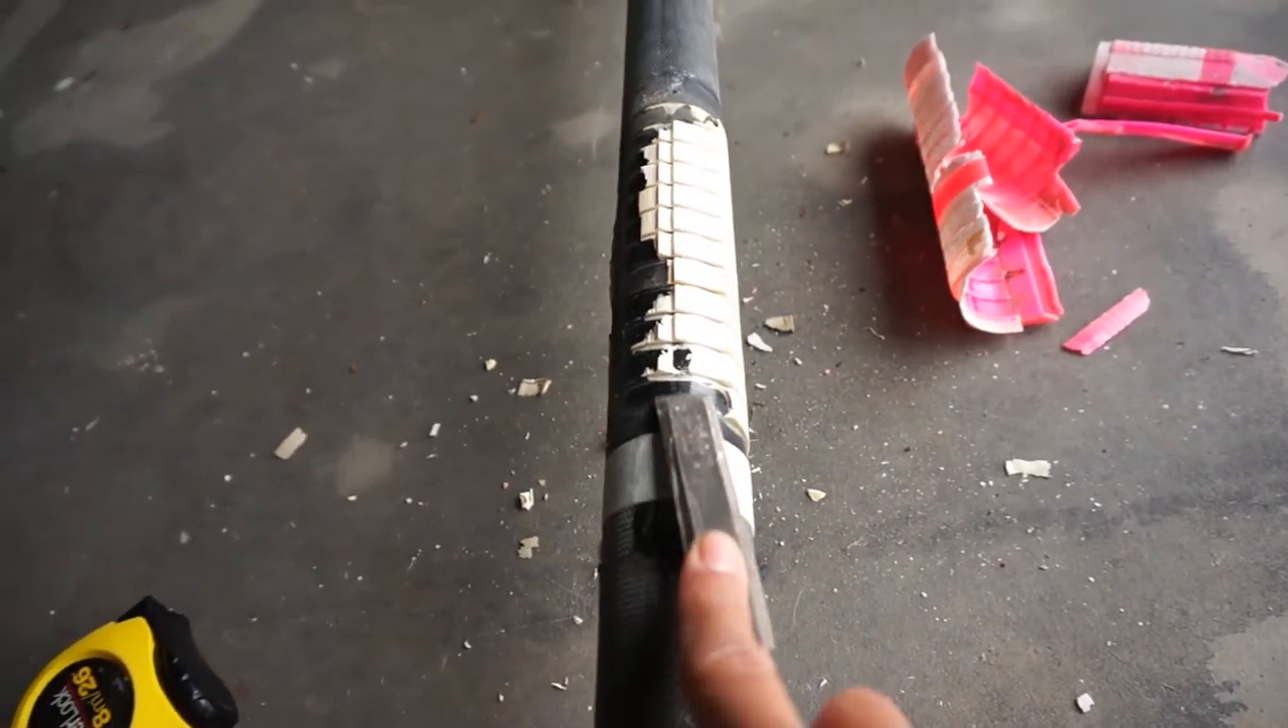So i've got the sleeve off now i've just got to just keep chipping away the old epoxy.